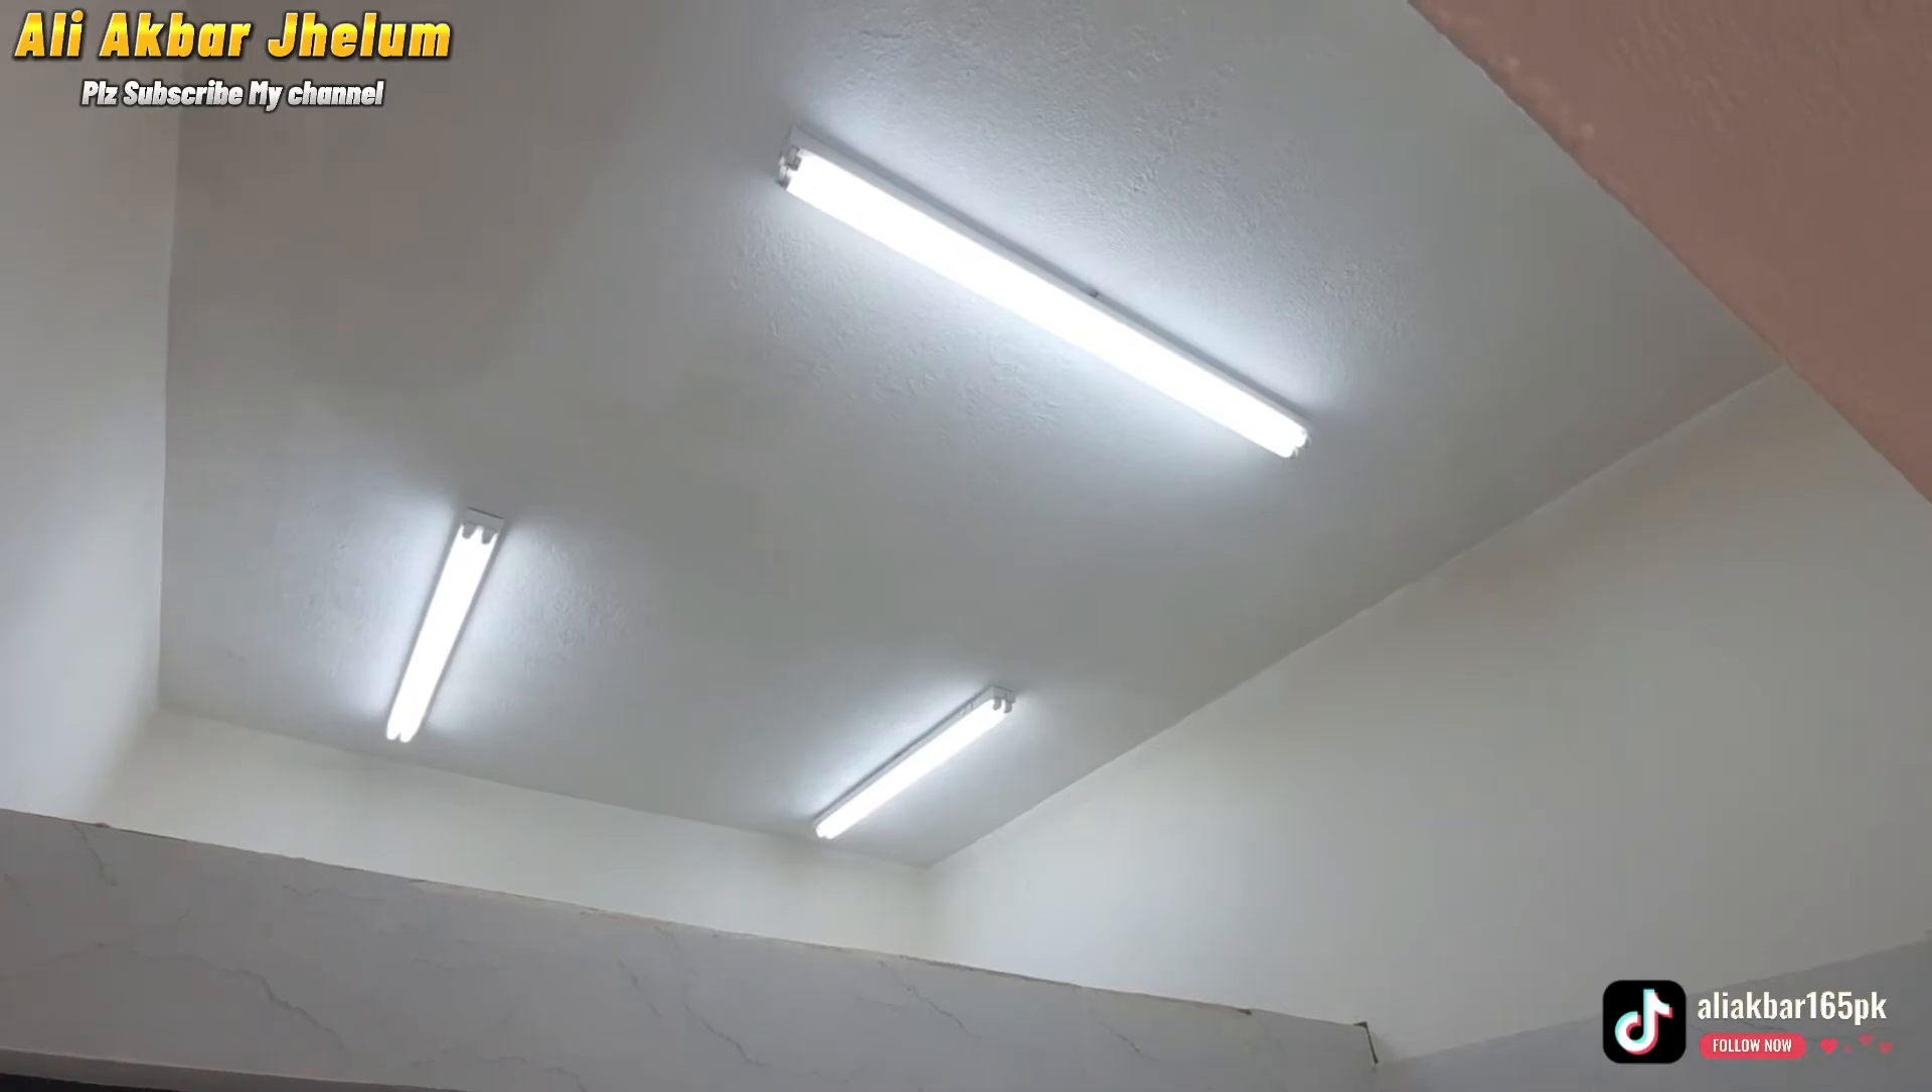اب آپ یہ دیکھیں میں نے تینوں لائٹ لگا دیں۔